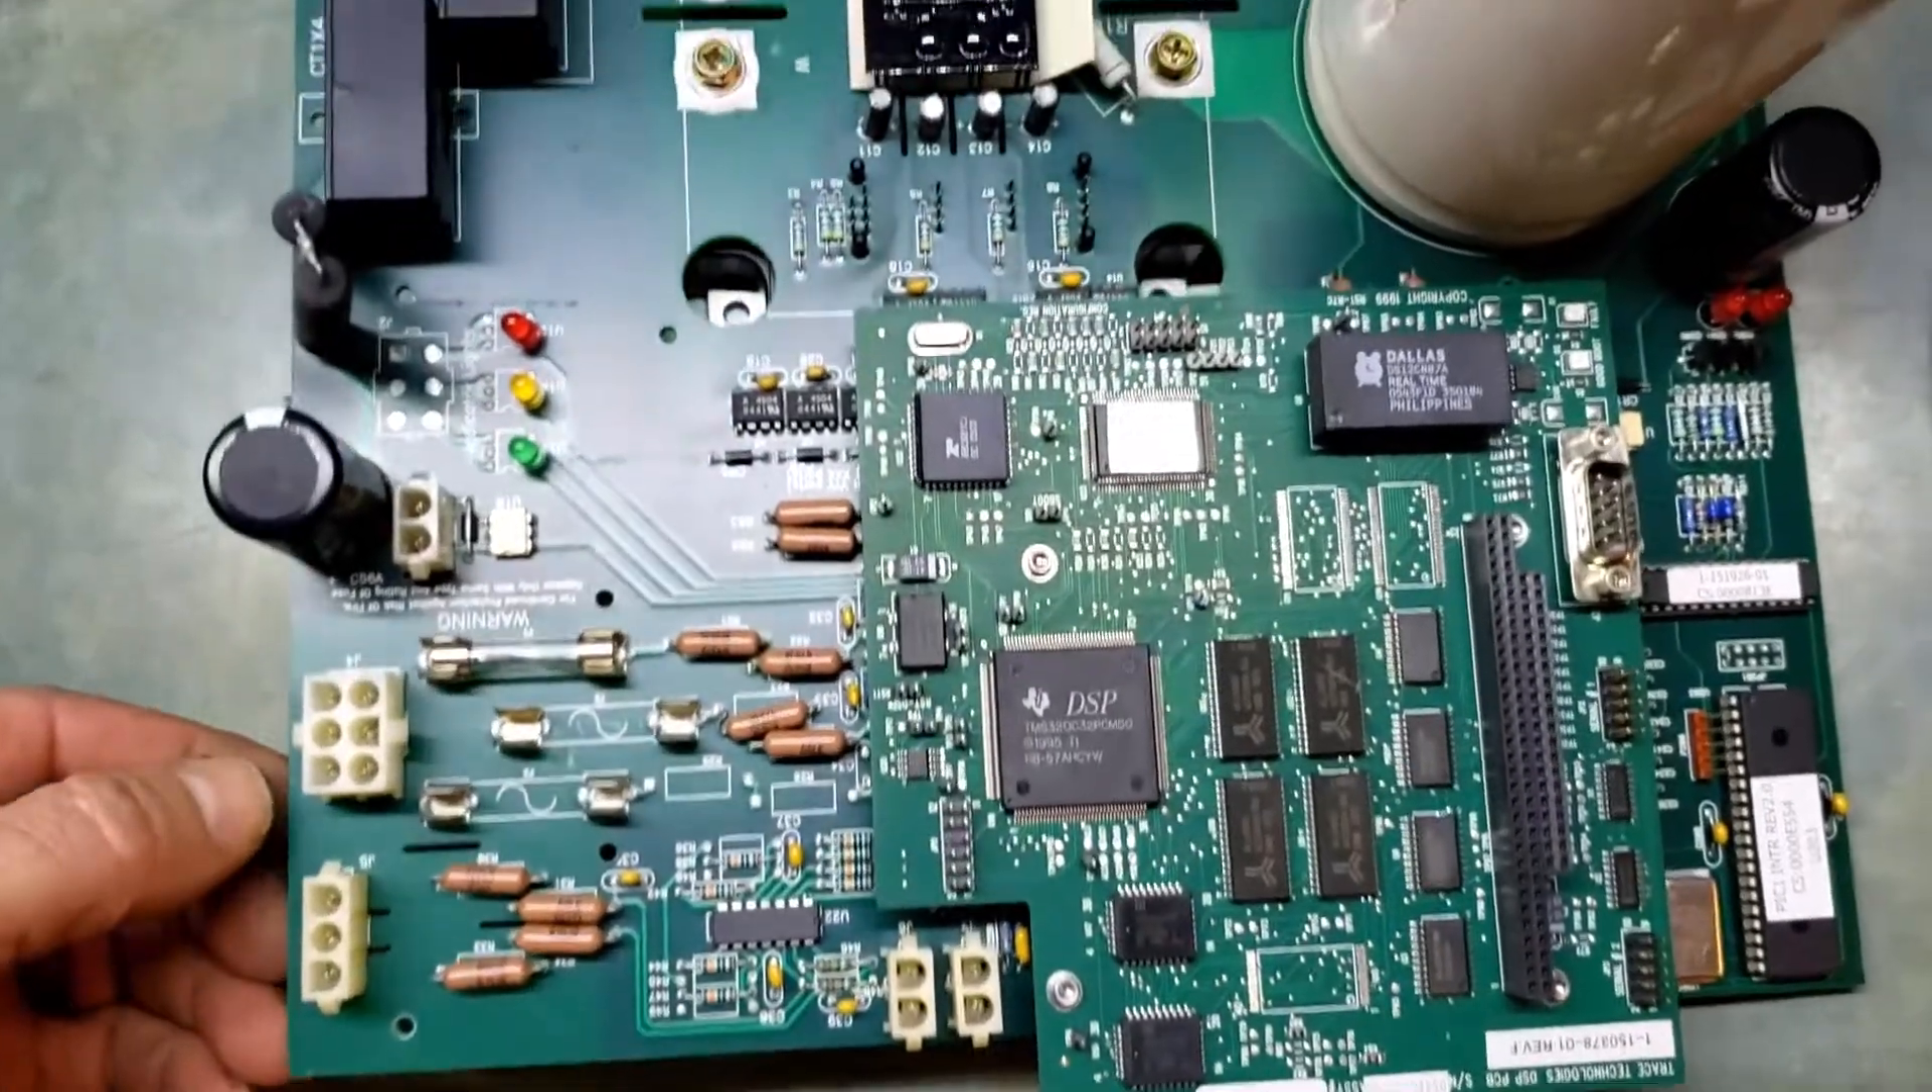Okay, now the DSP is screwed back on.